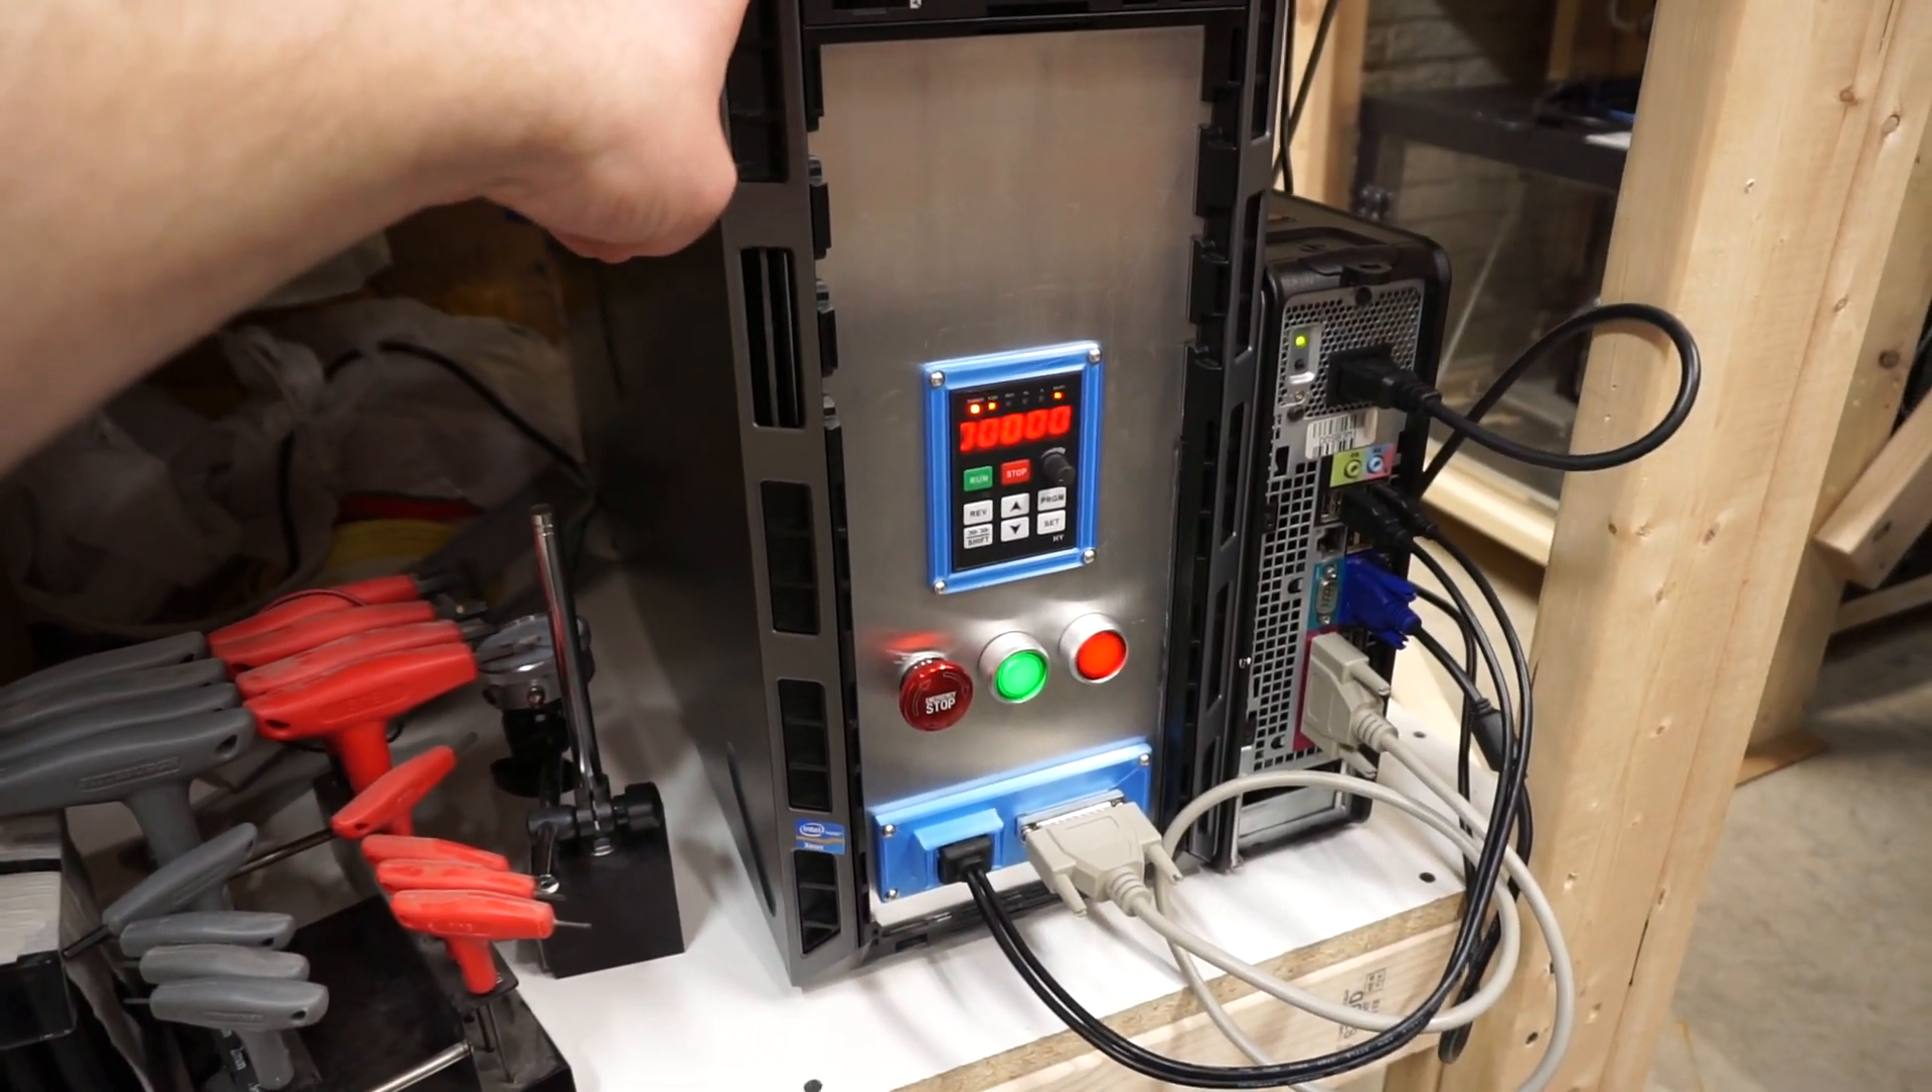So but I got the uh control panel mounted down below here.